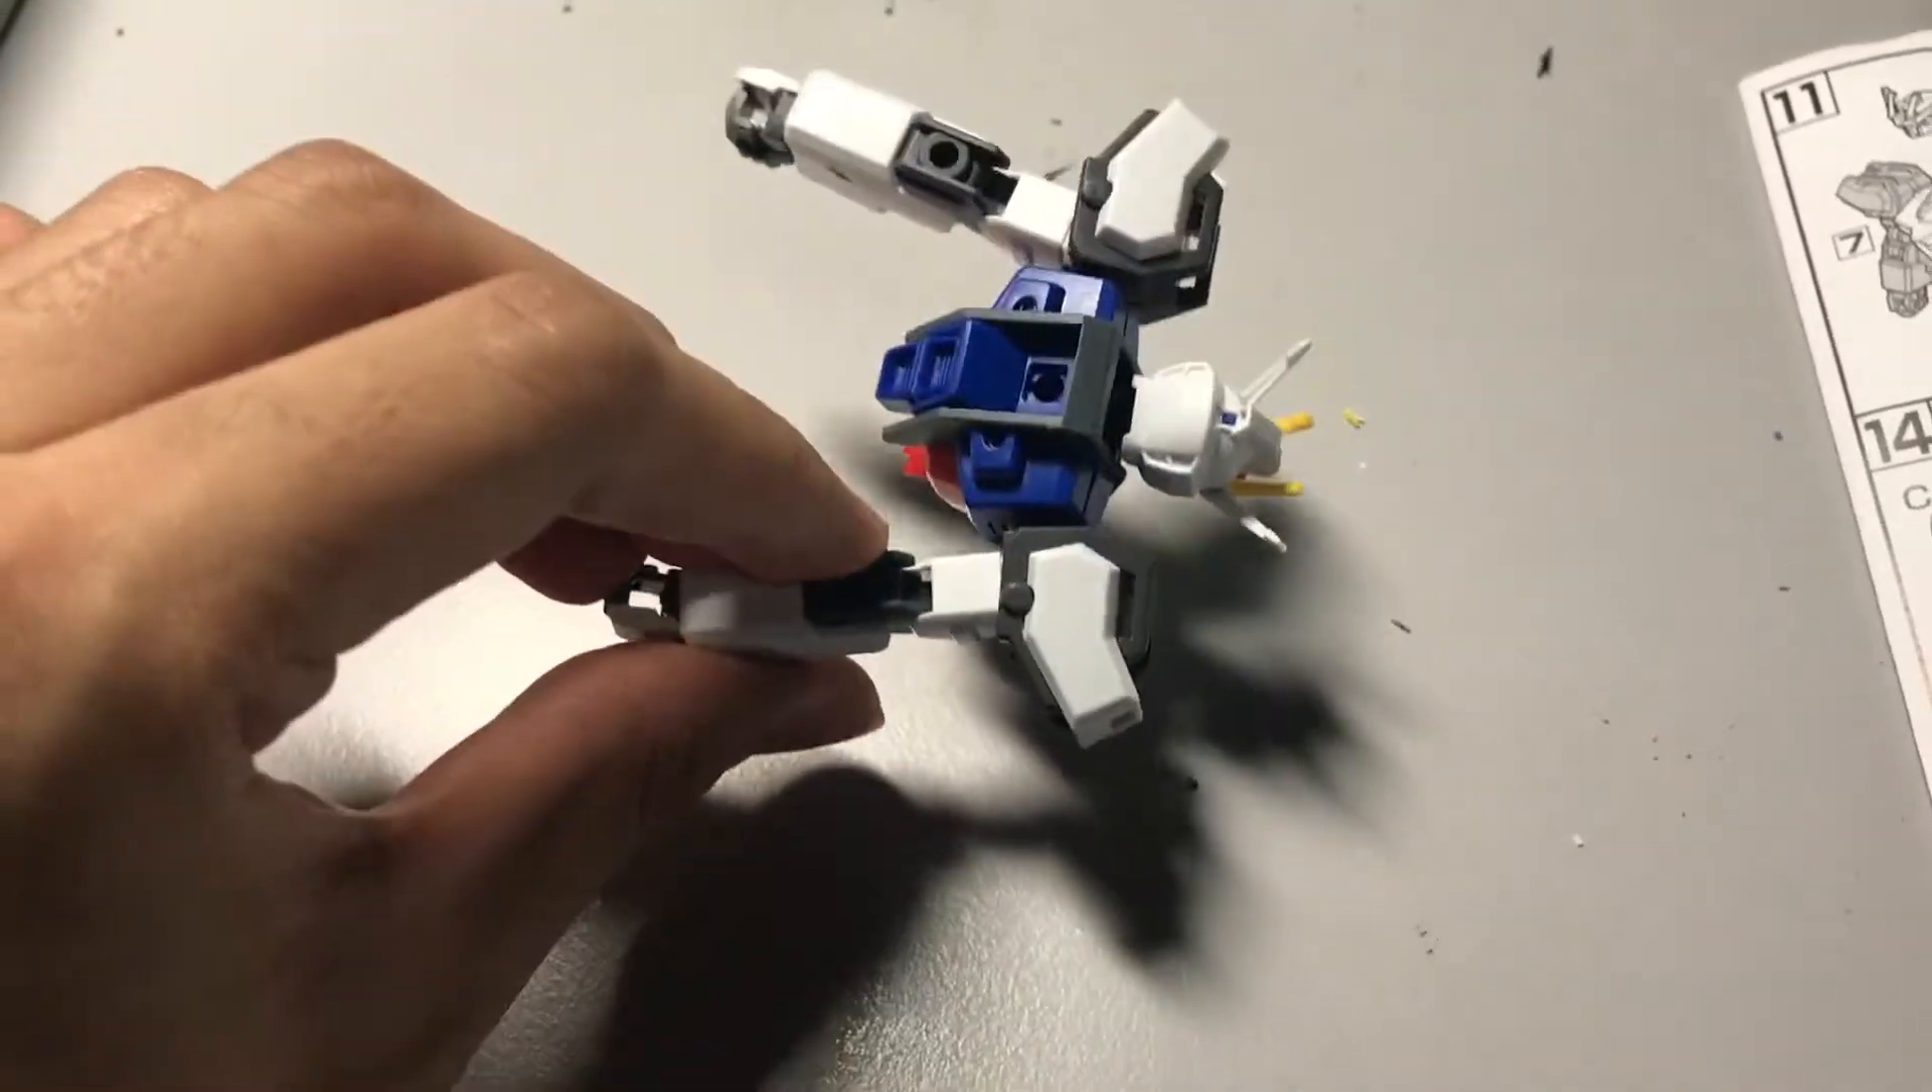Here is the final product after about an hour and 10 minutes of building just finished the torso and both of the arms and the head.